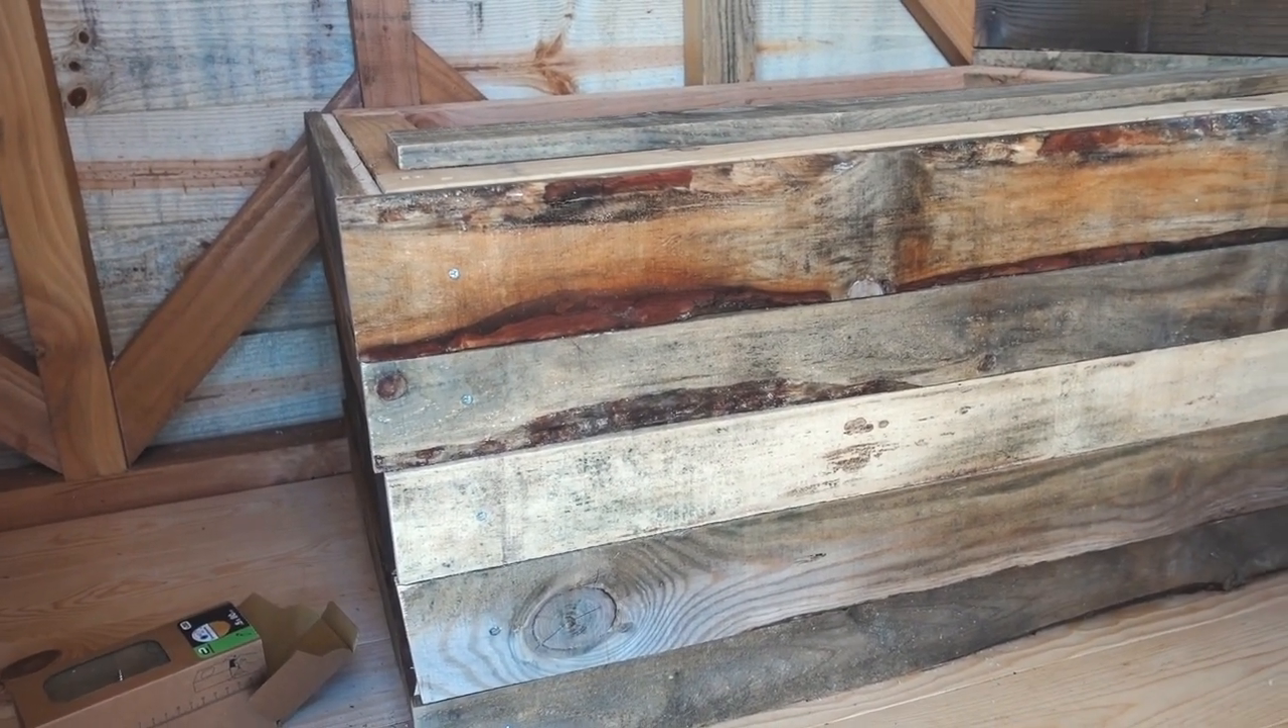So I've just finished the front and the side cladding for the toilet and it looks amazing I'm so happy with how it's turned out.